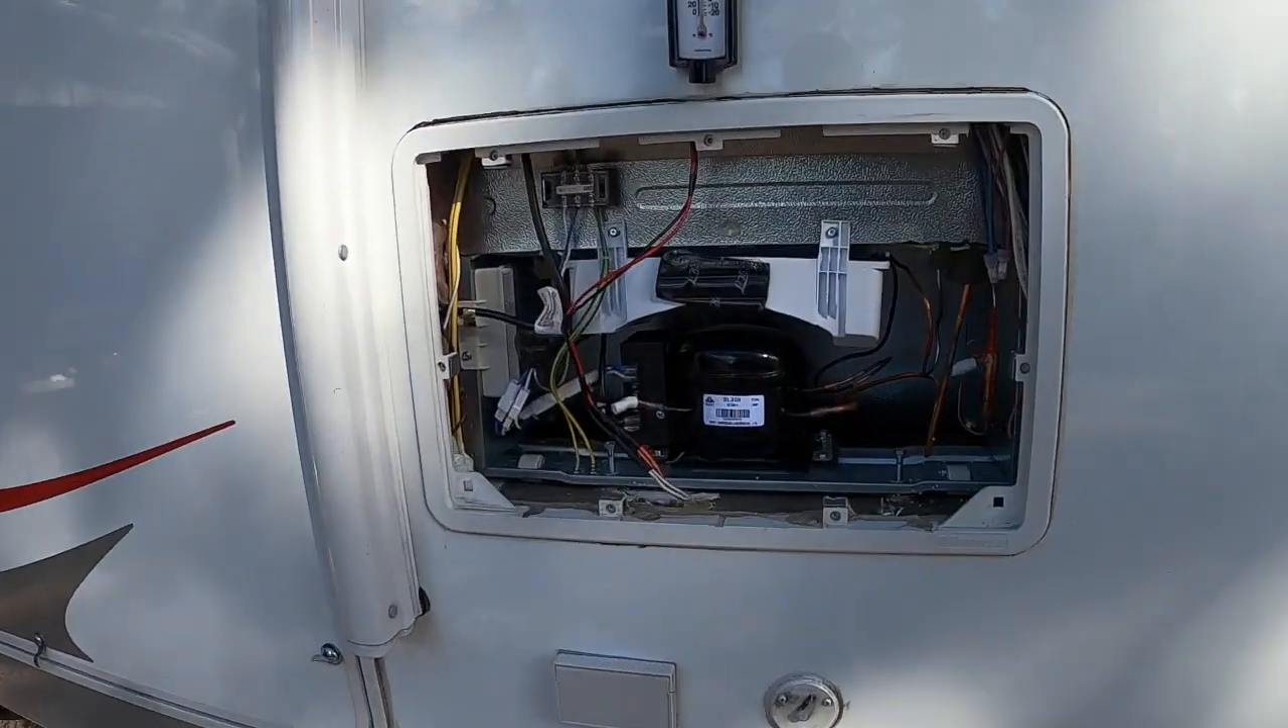The refrigerator is in.